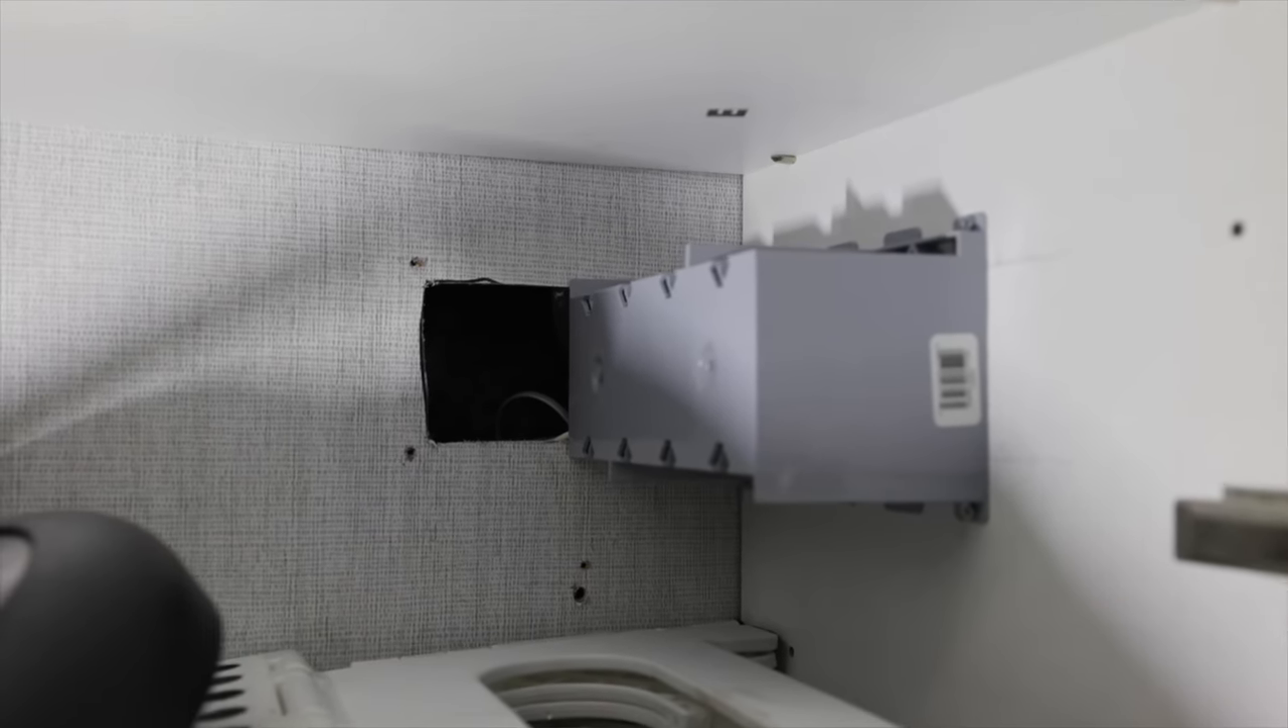Now we still have a little bit of a hole back there, but it's not a big deal because it's inside the cabinet.